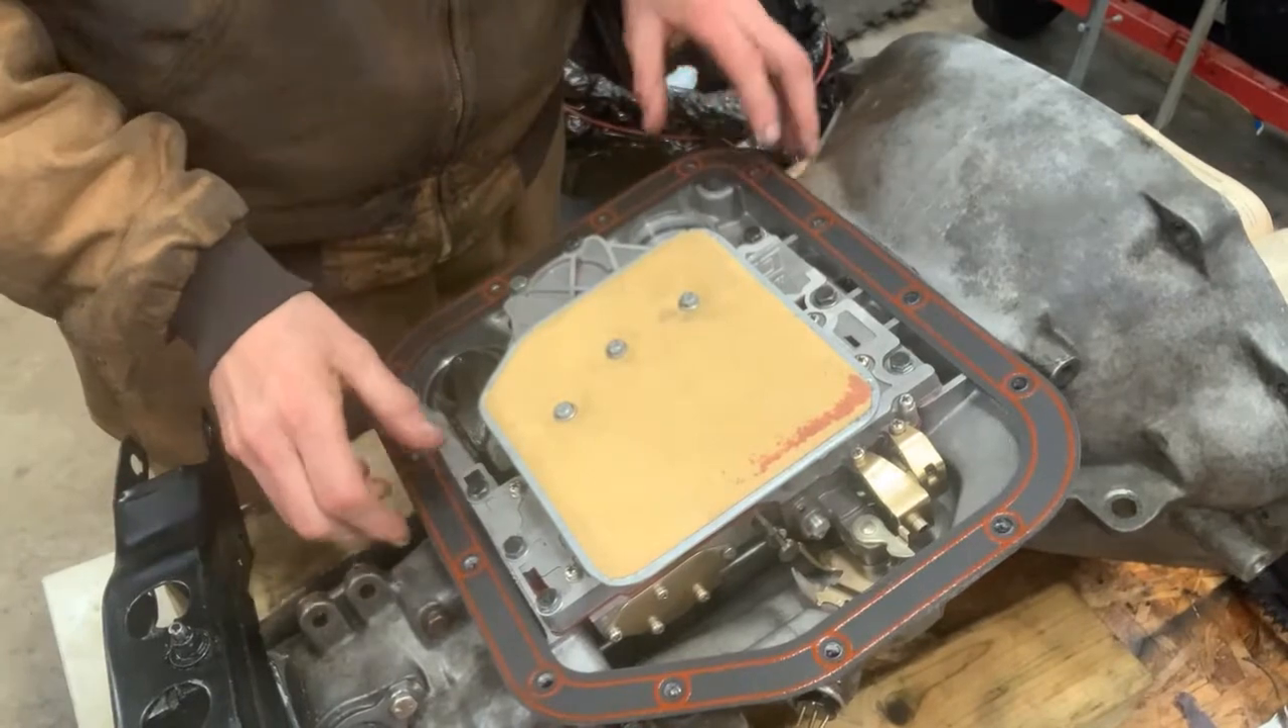So, you can see, filter's installed.